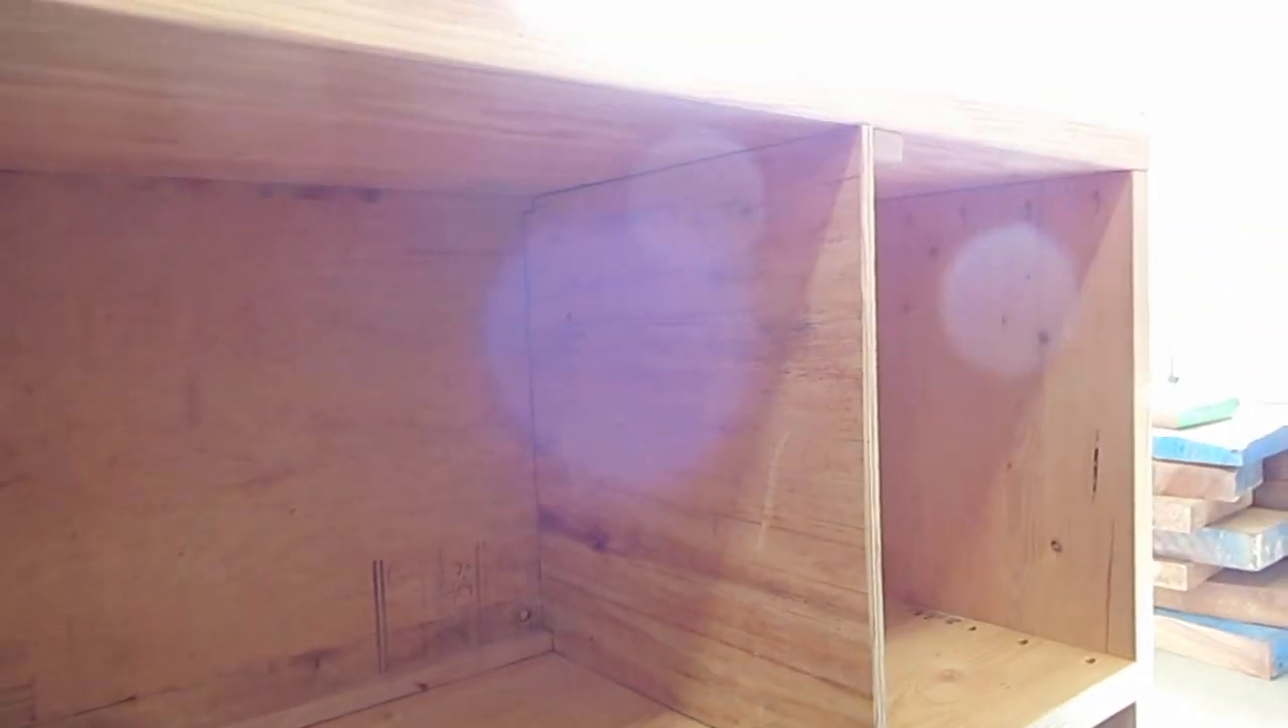The back is on, and also the divider is in the front.